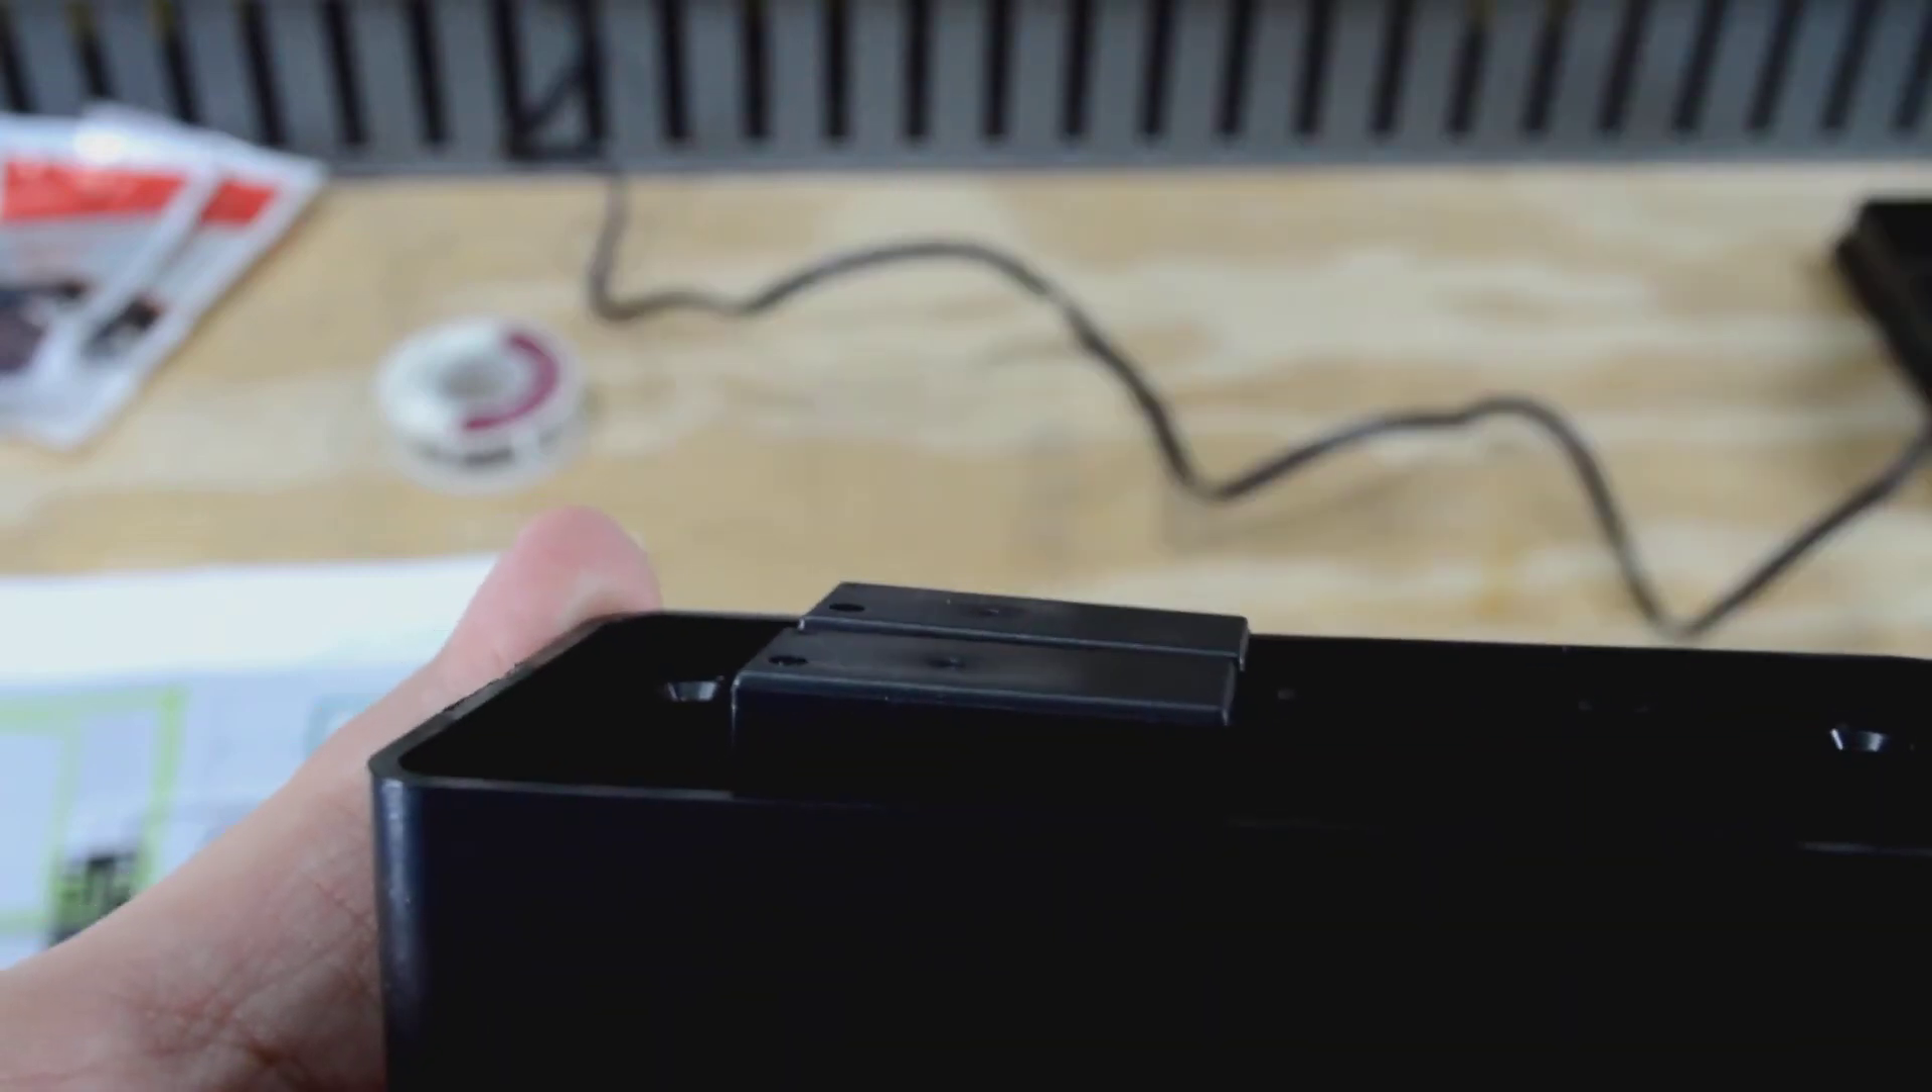The tops of the relays actually protrude past the top of the case. So you can't get the cover on. And it won't close.